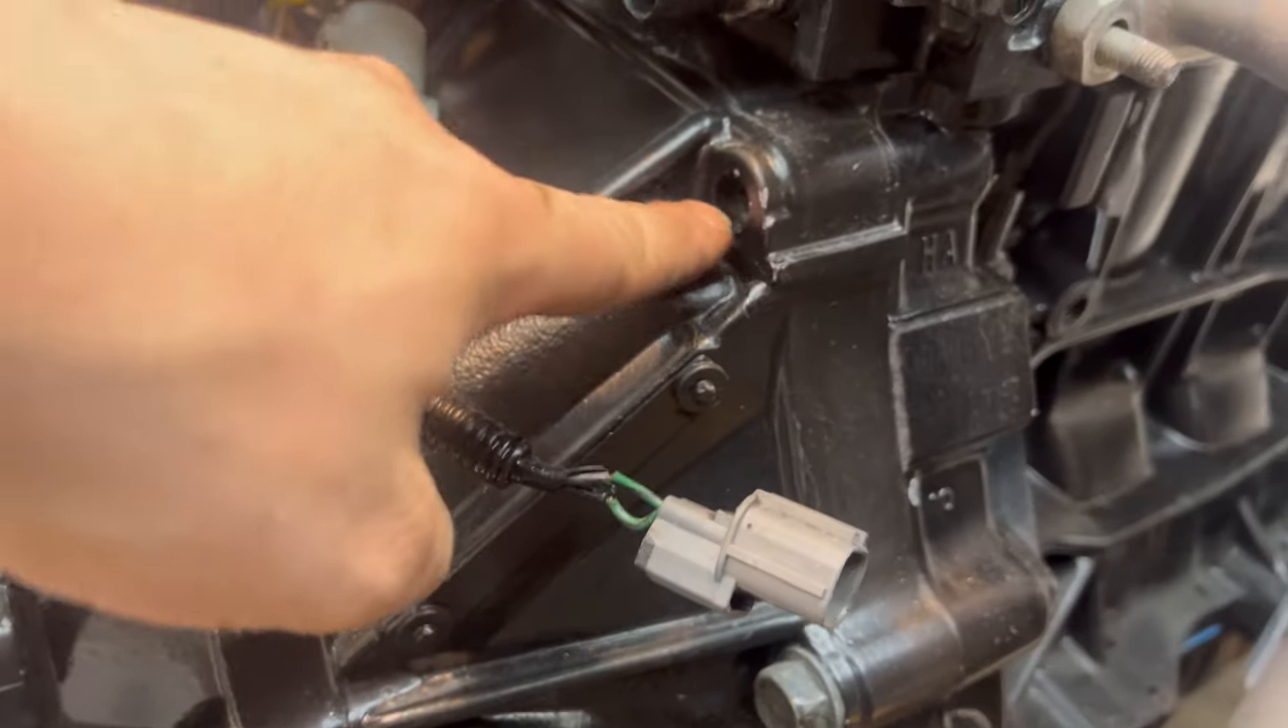Oh look i'm missing a transmission bolt.